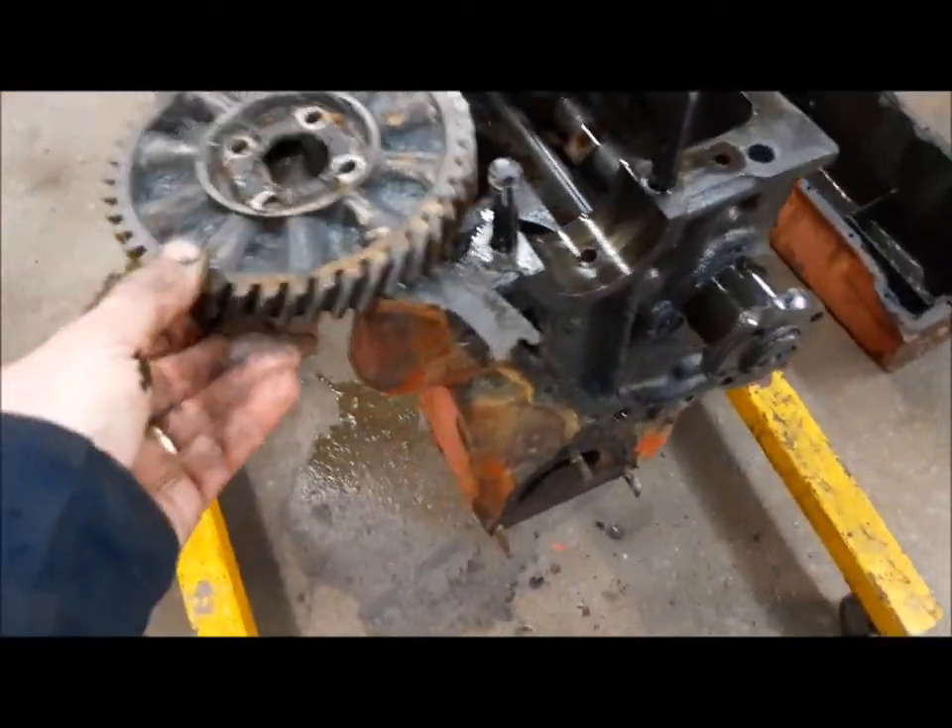We removed the four bolts and took the camshaft gear off.